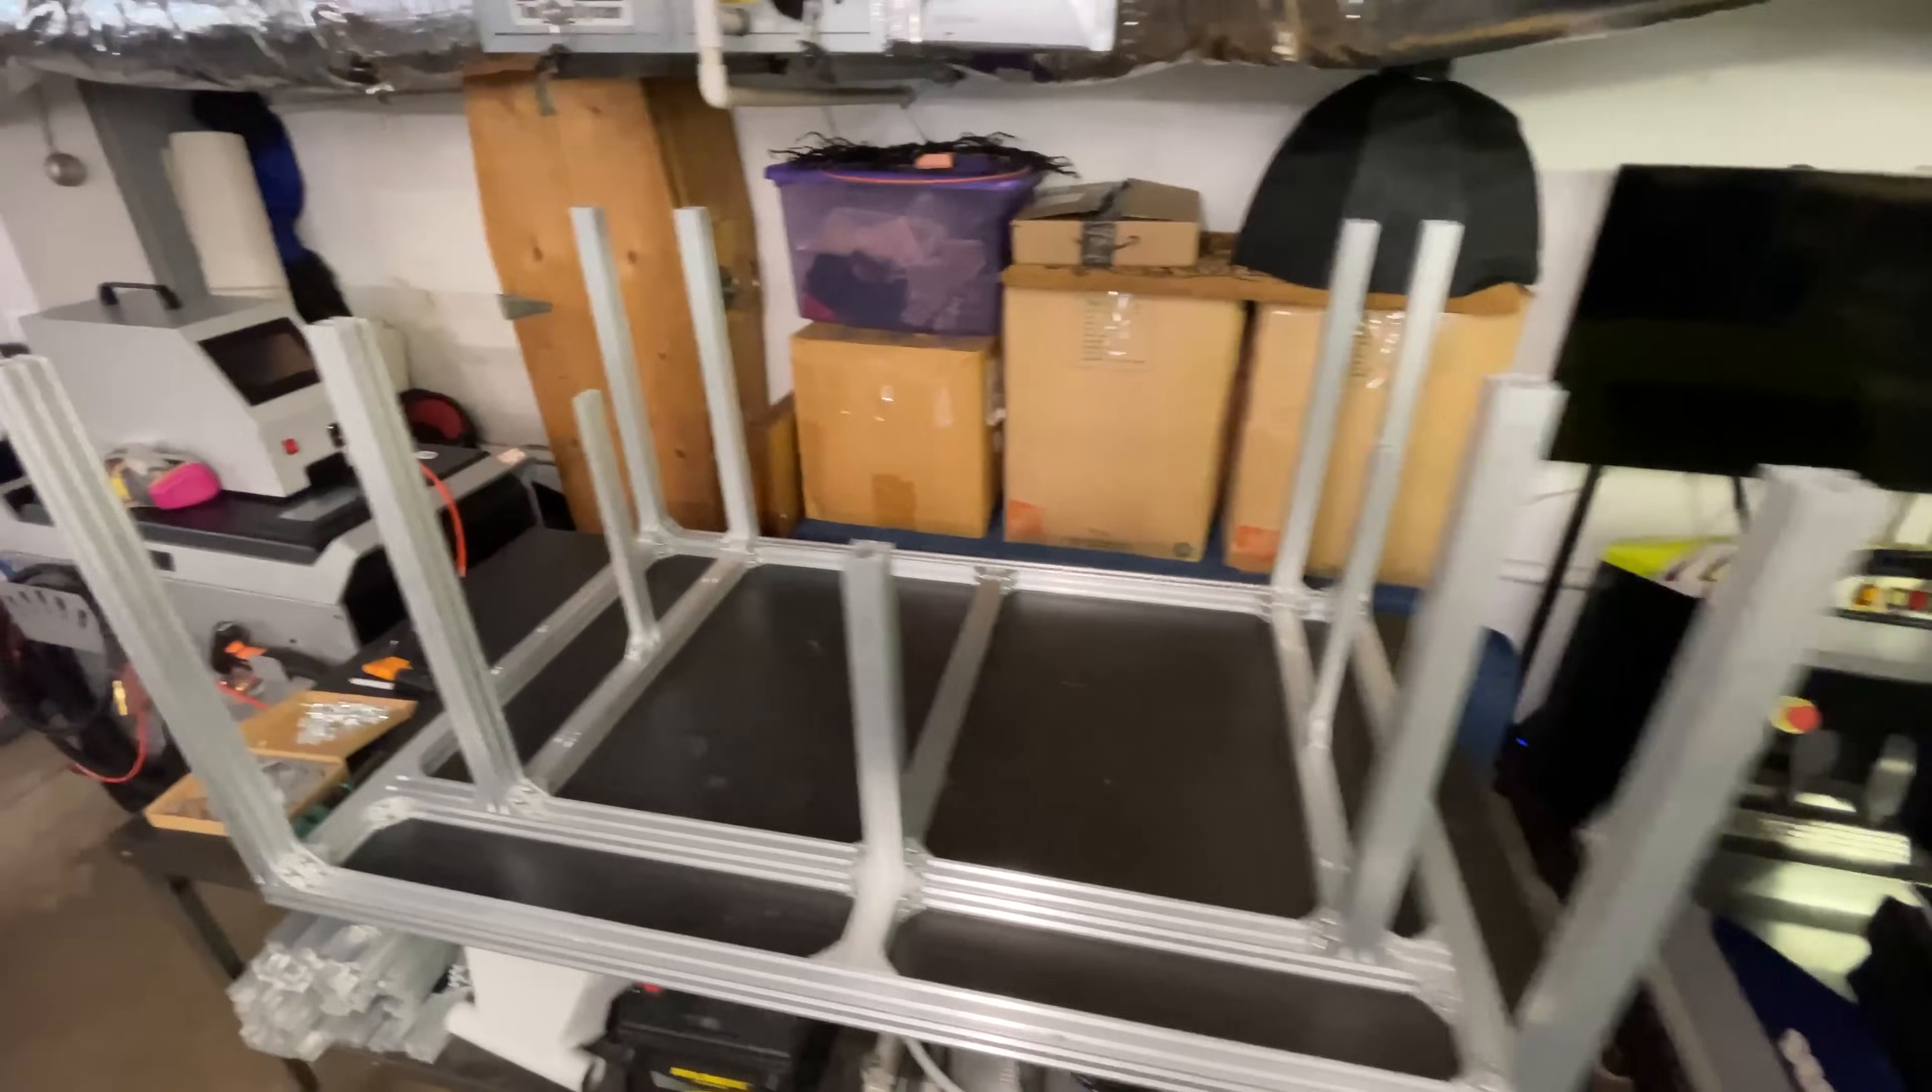All right most of the verticals are now installed.